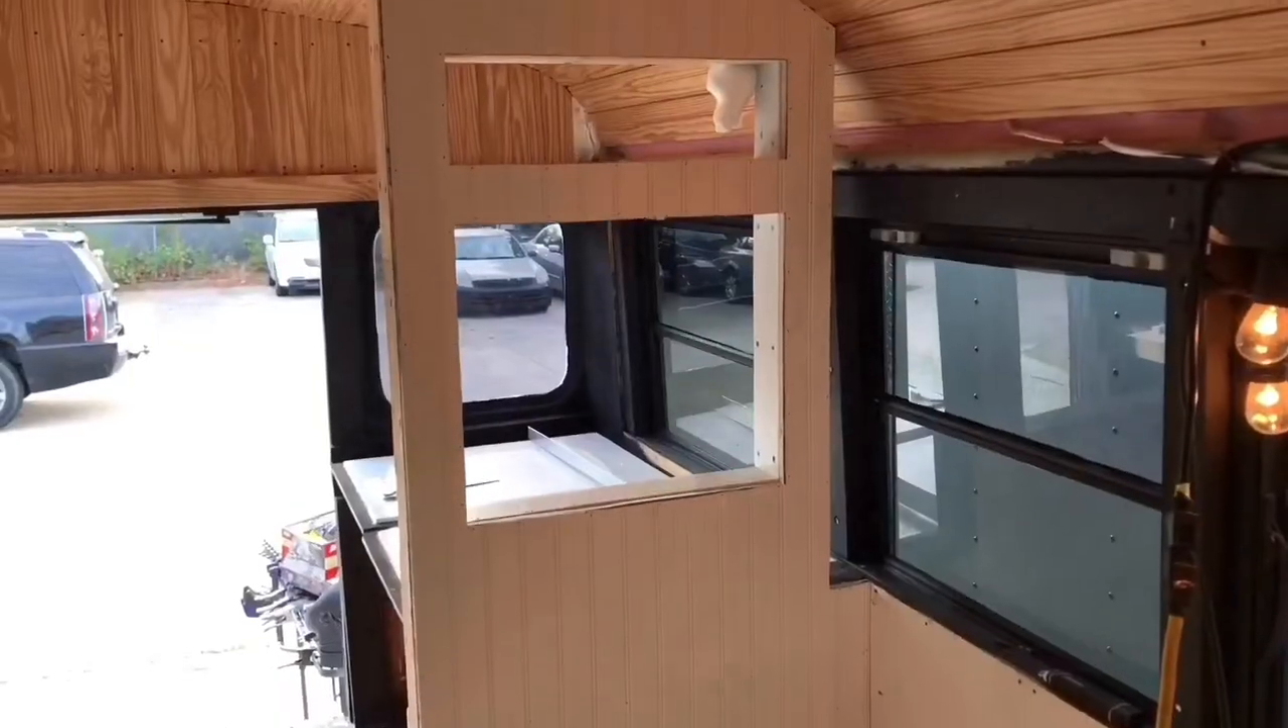The panel for my bedroom area is up.